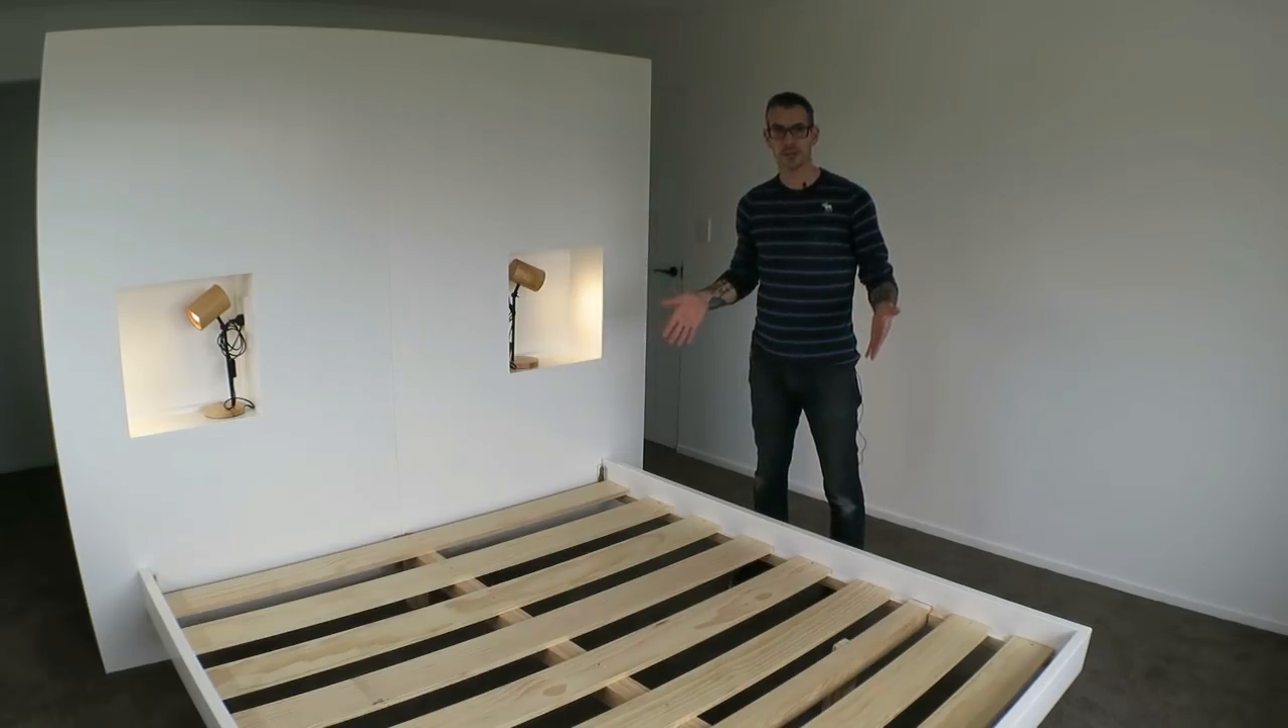Obviously, we don't have the mattress in yet.